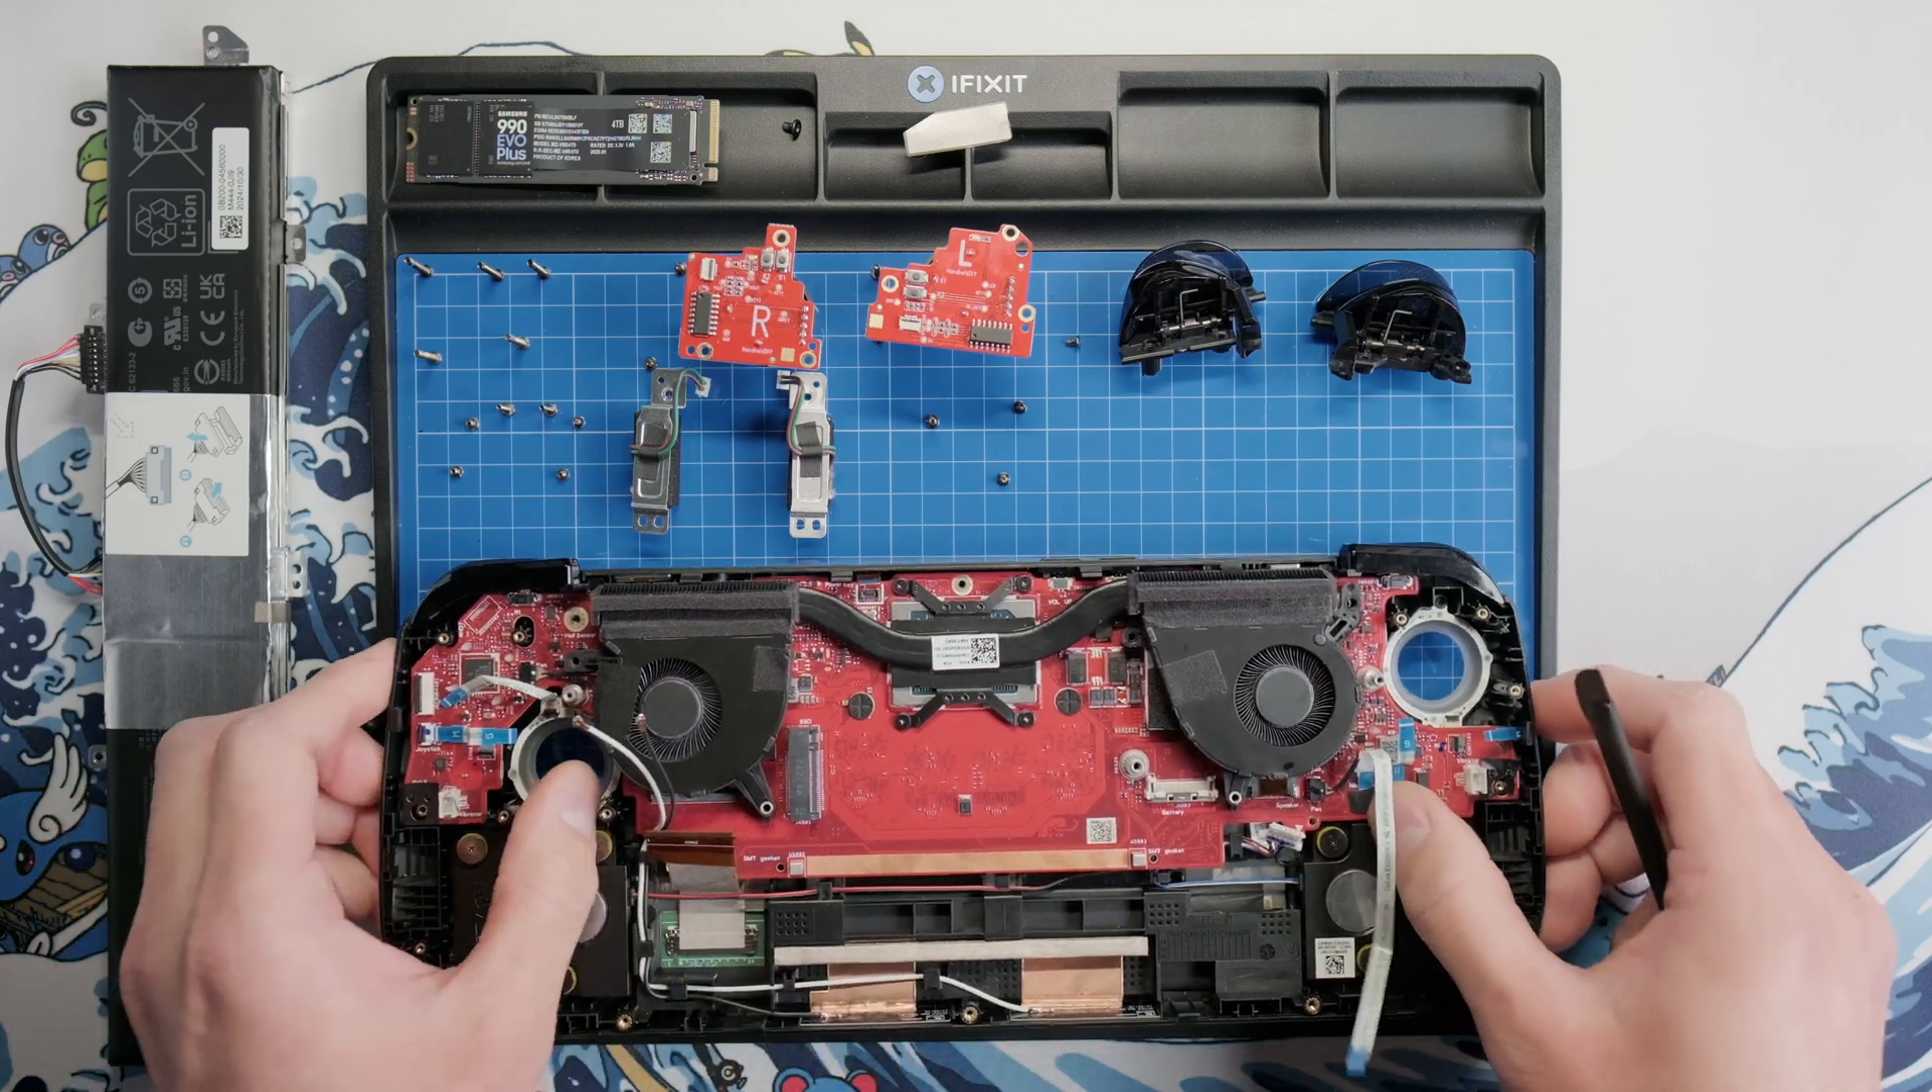Double check that all the cables are above the board and aren't pinched underneath, and we can now fully see our motherboard in place.